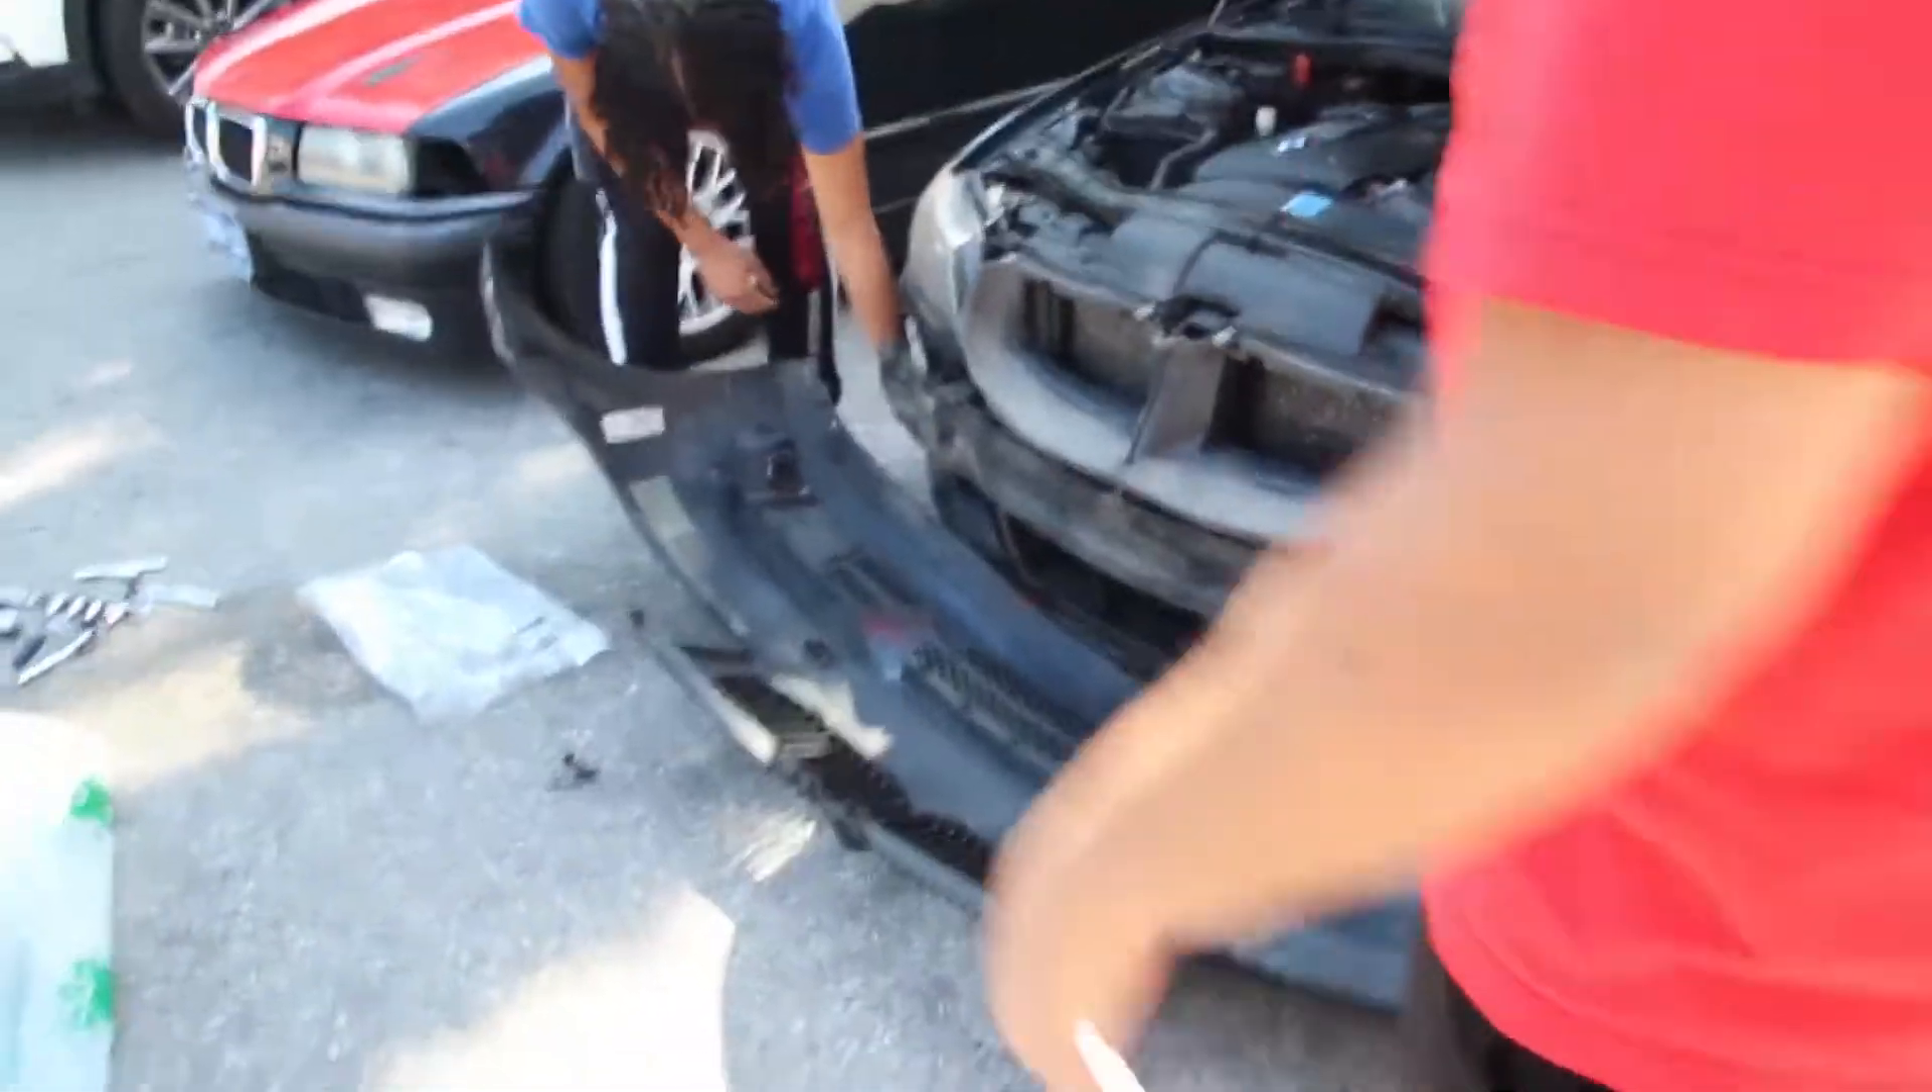But just like that, bumper is off.